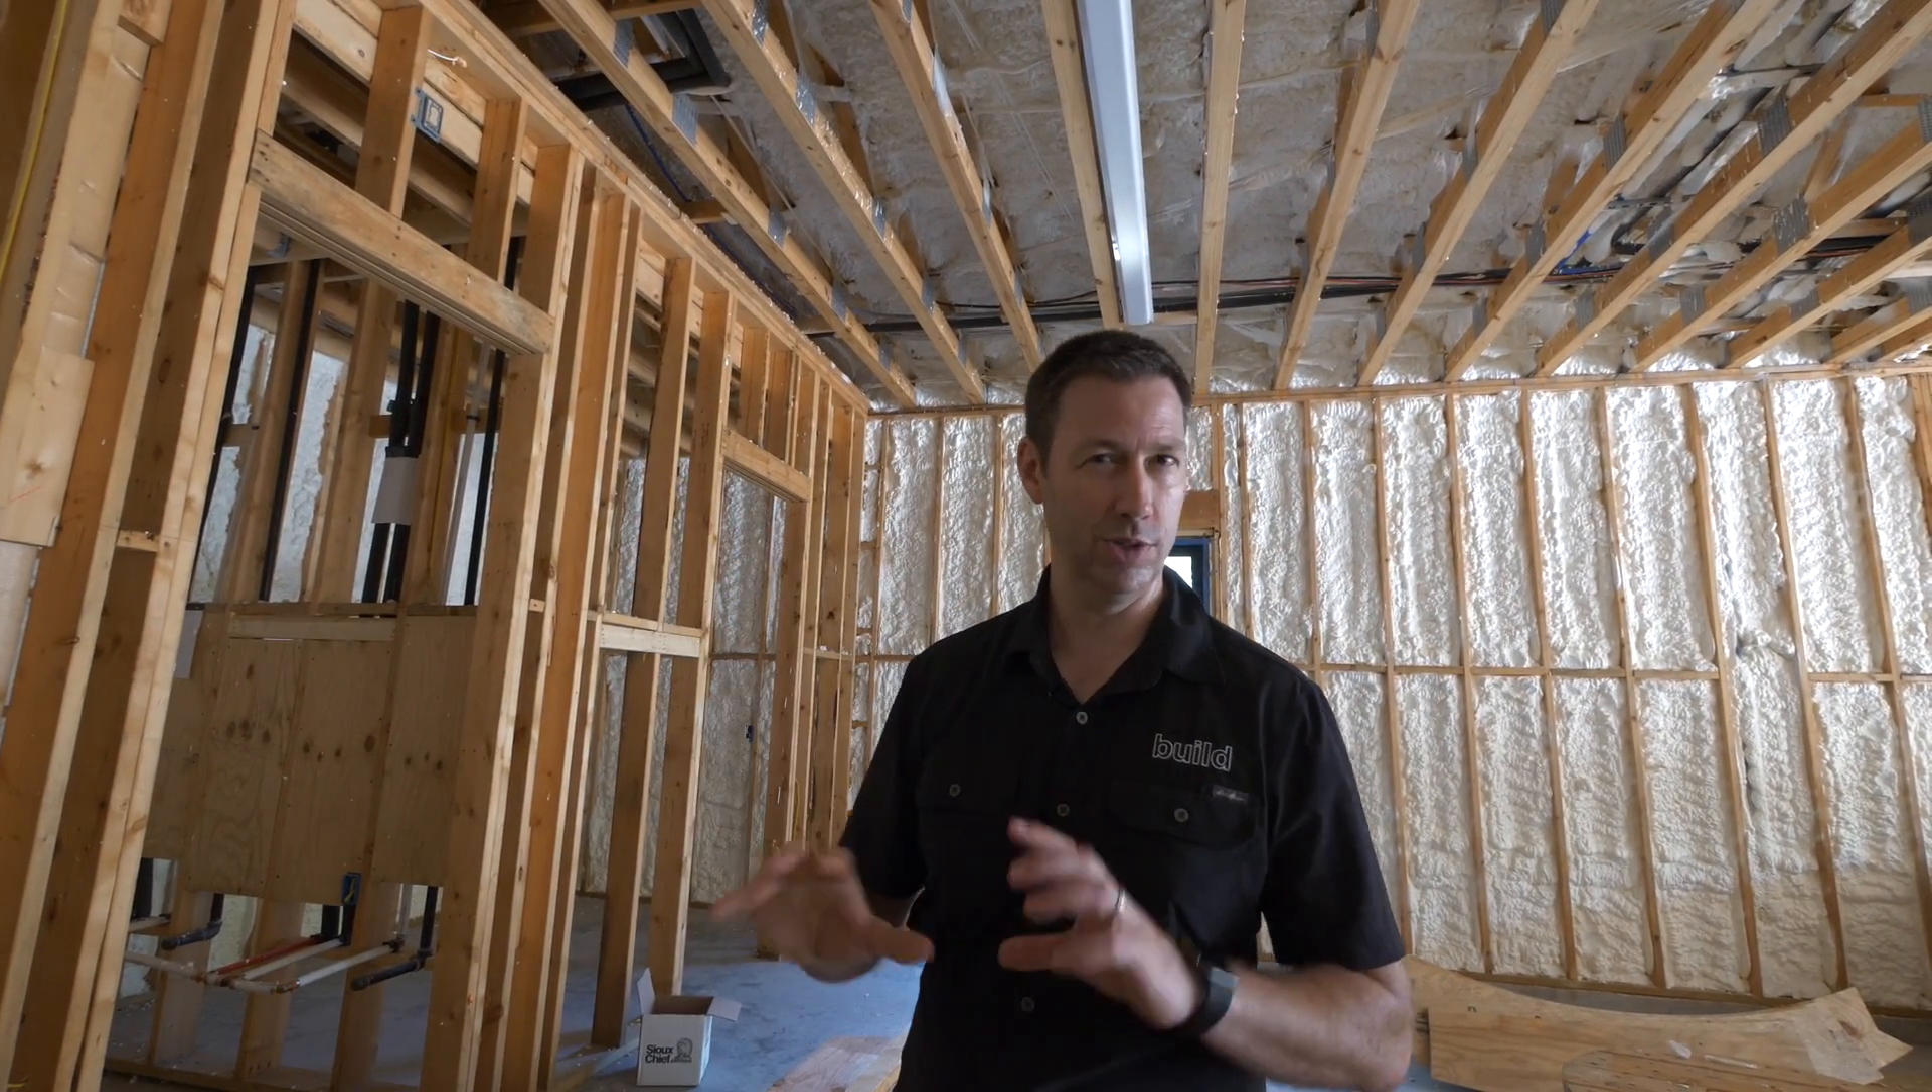Now we don't have any sheet rock down. We don't have any flooring in yet.